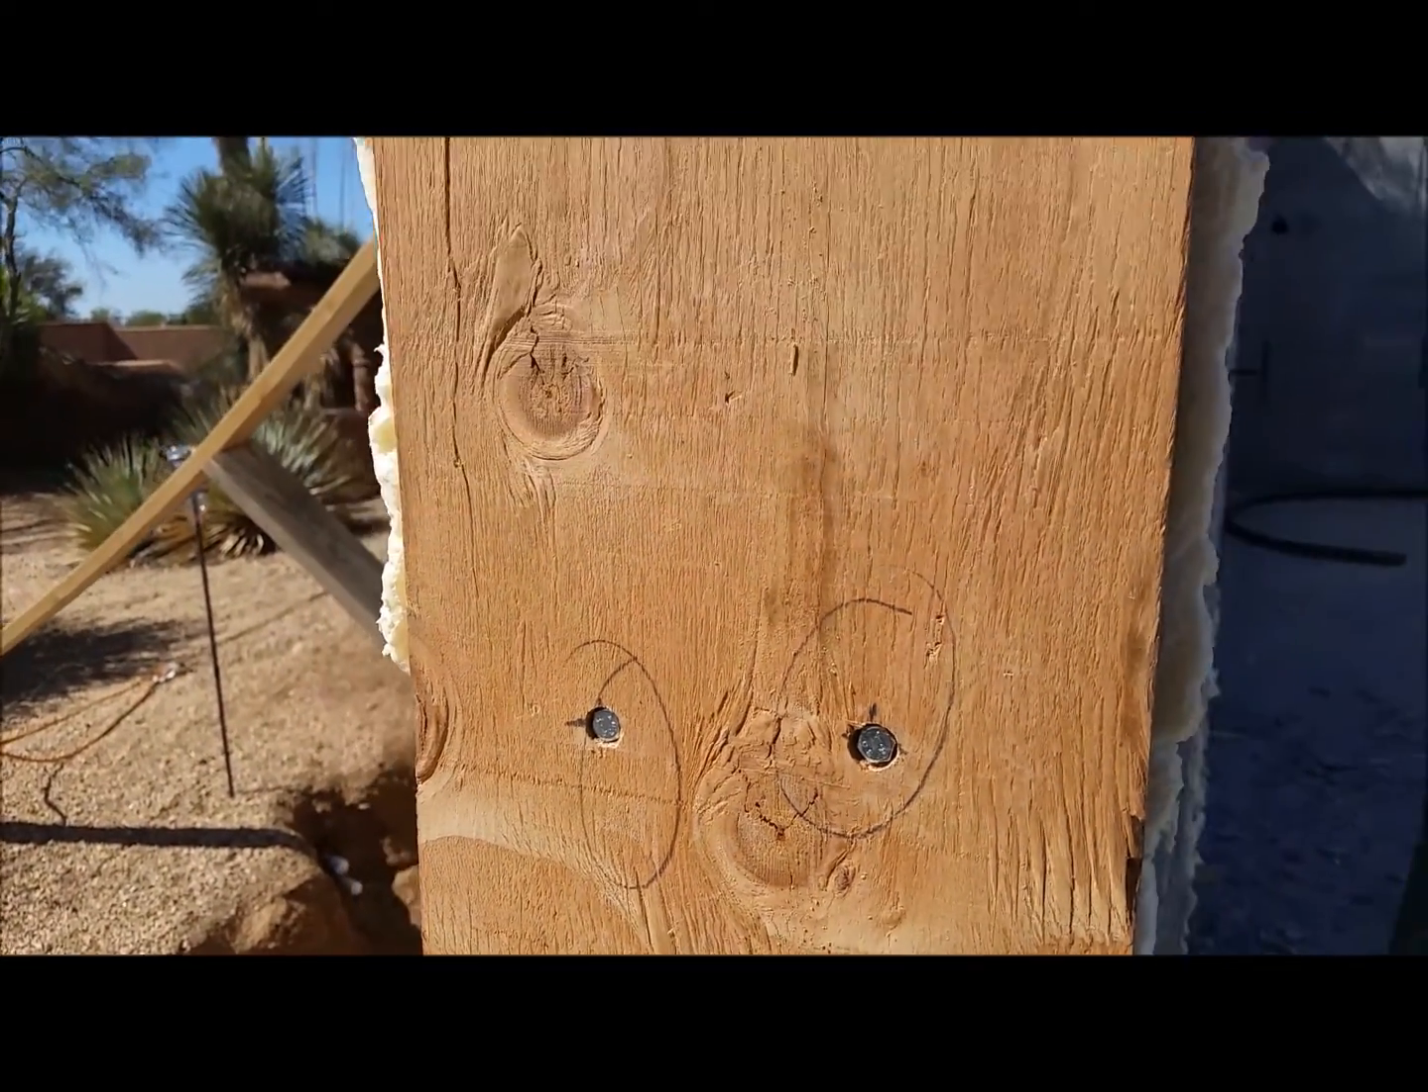You can see the quarter-inch by six-inch lag bolts we countersunk in there.